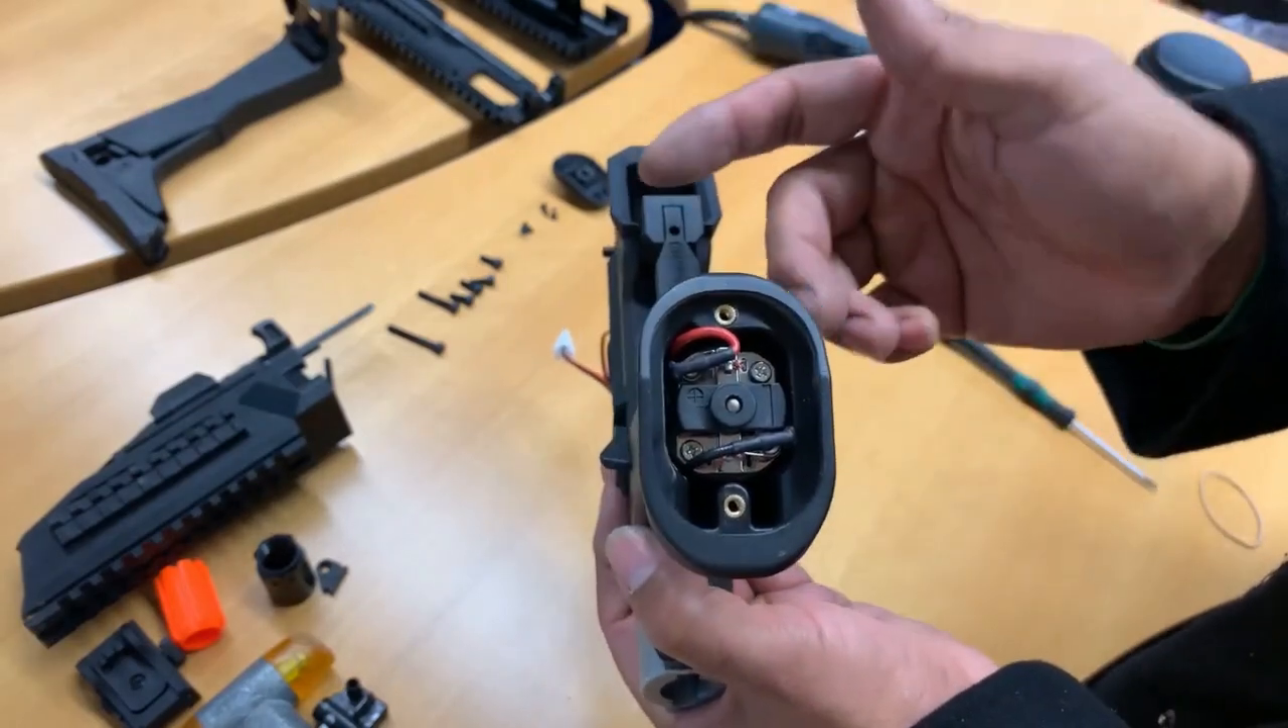So, now we have the motor exposed.